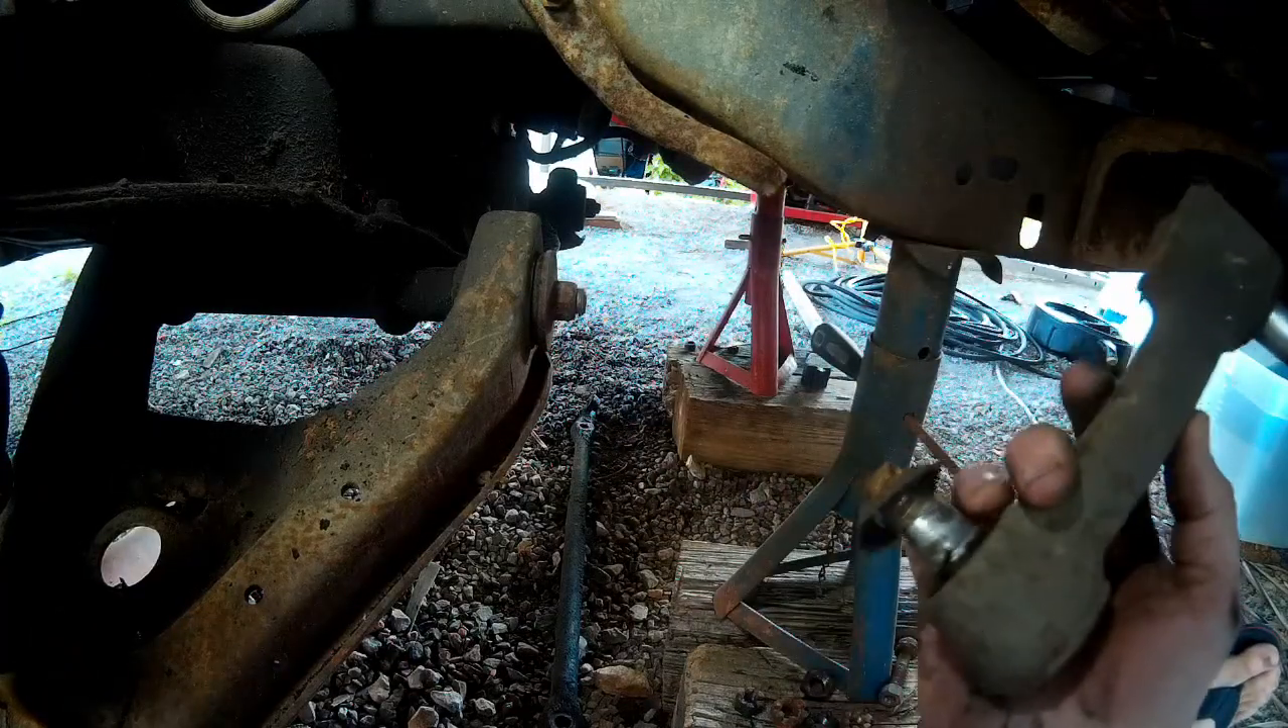And, with some wiggling, here's the idler arm. It is out.